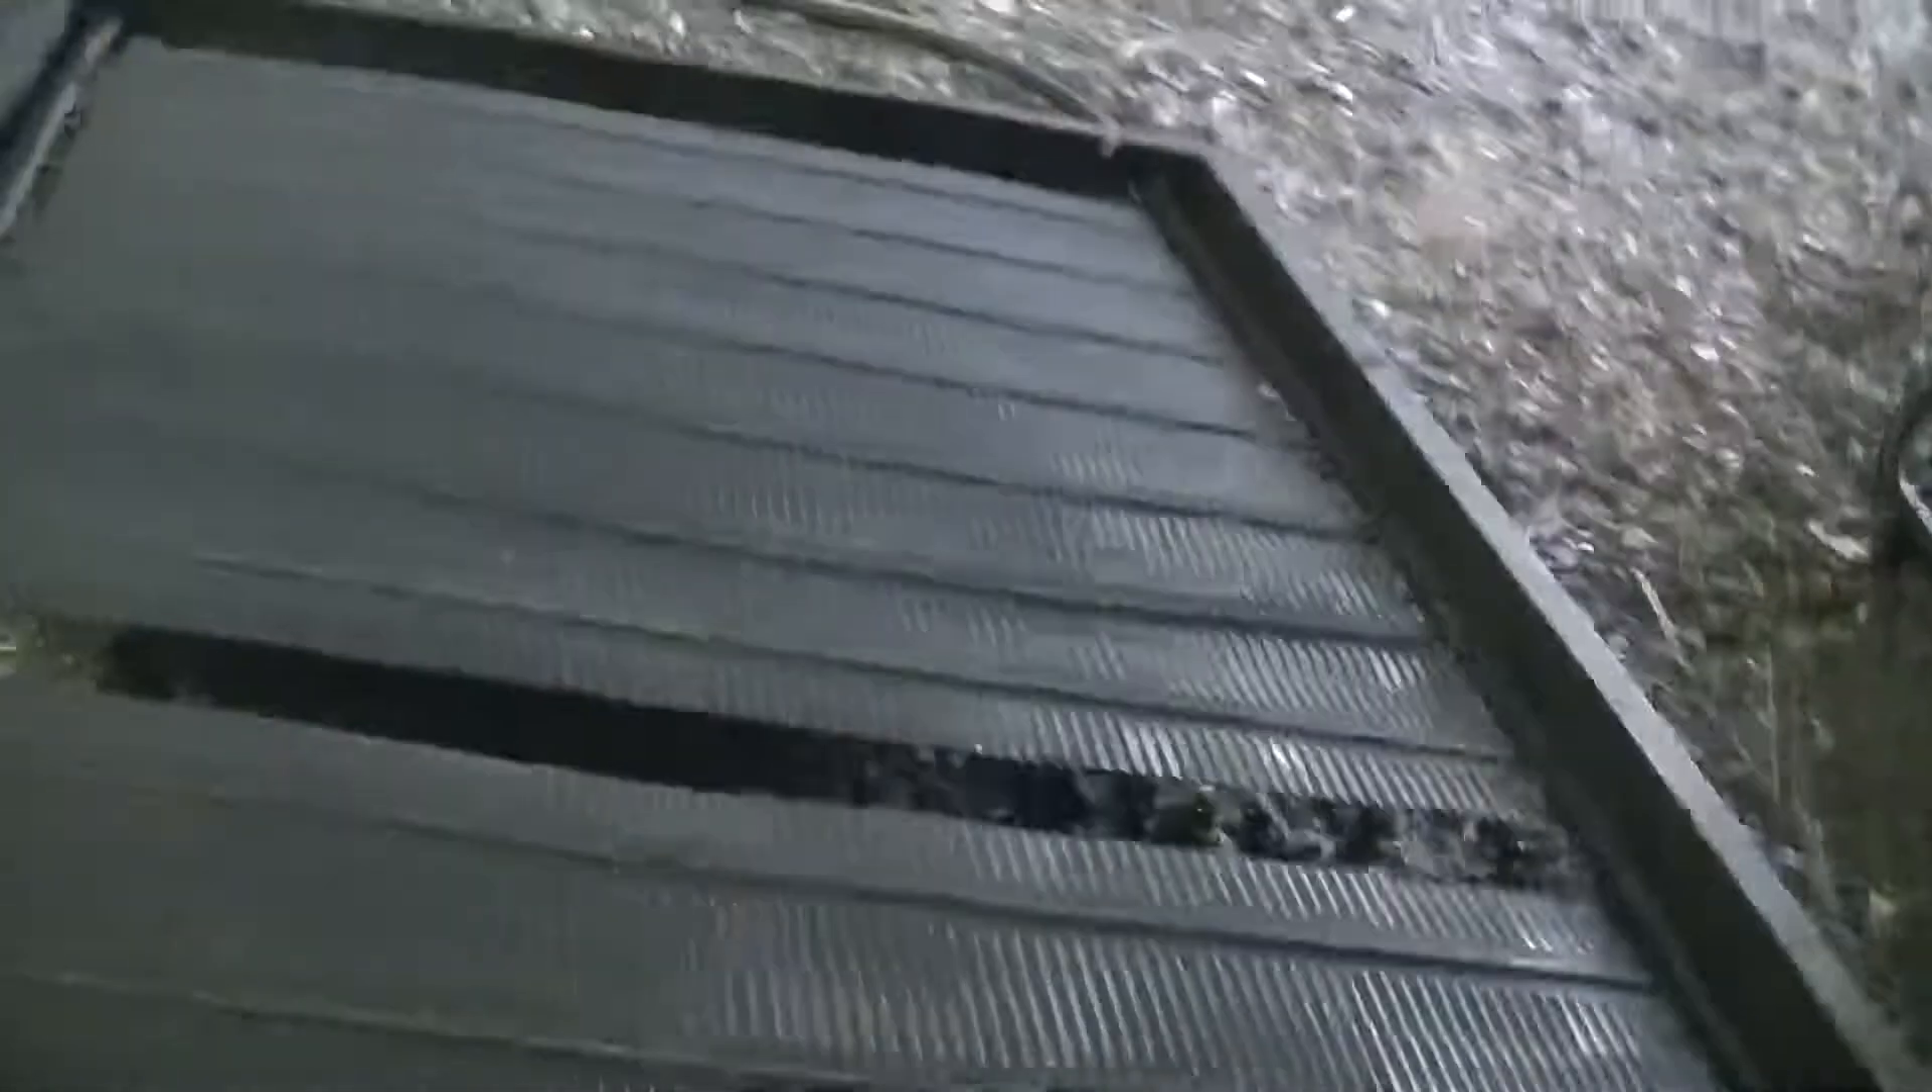So I've got that frame constructed.